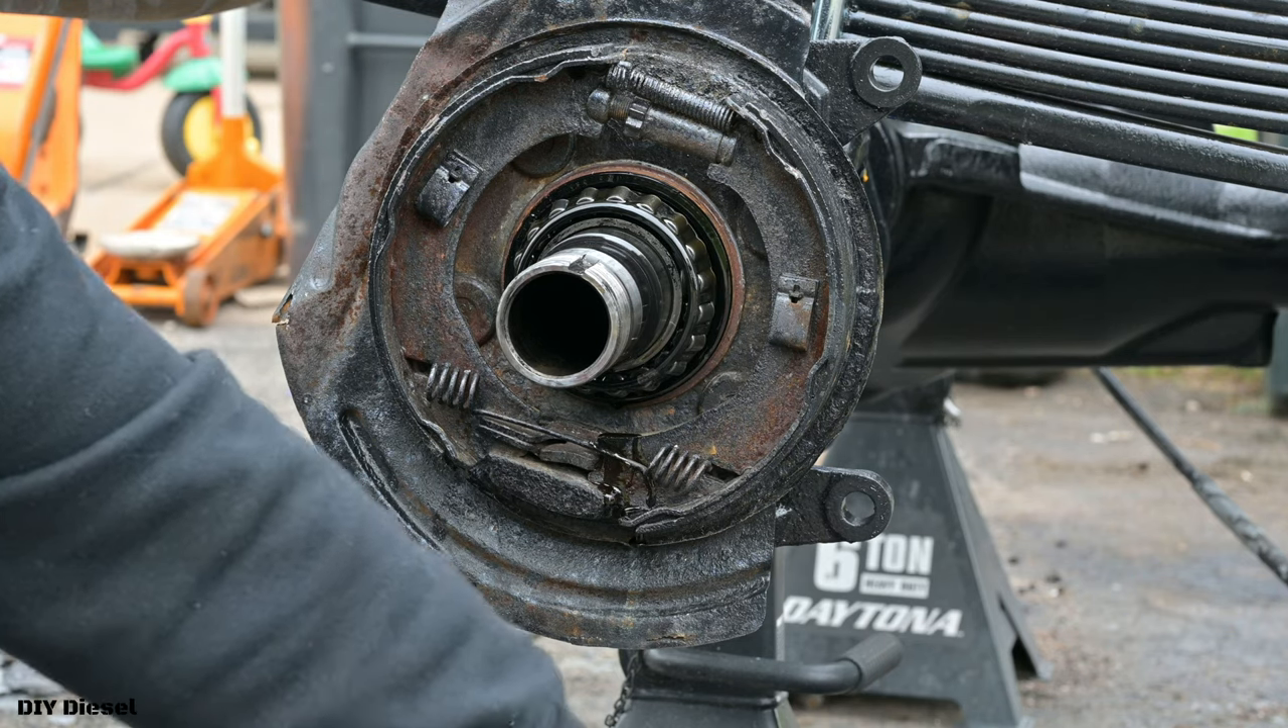Now at this point you've got your bearing right here that we've got to take off.